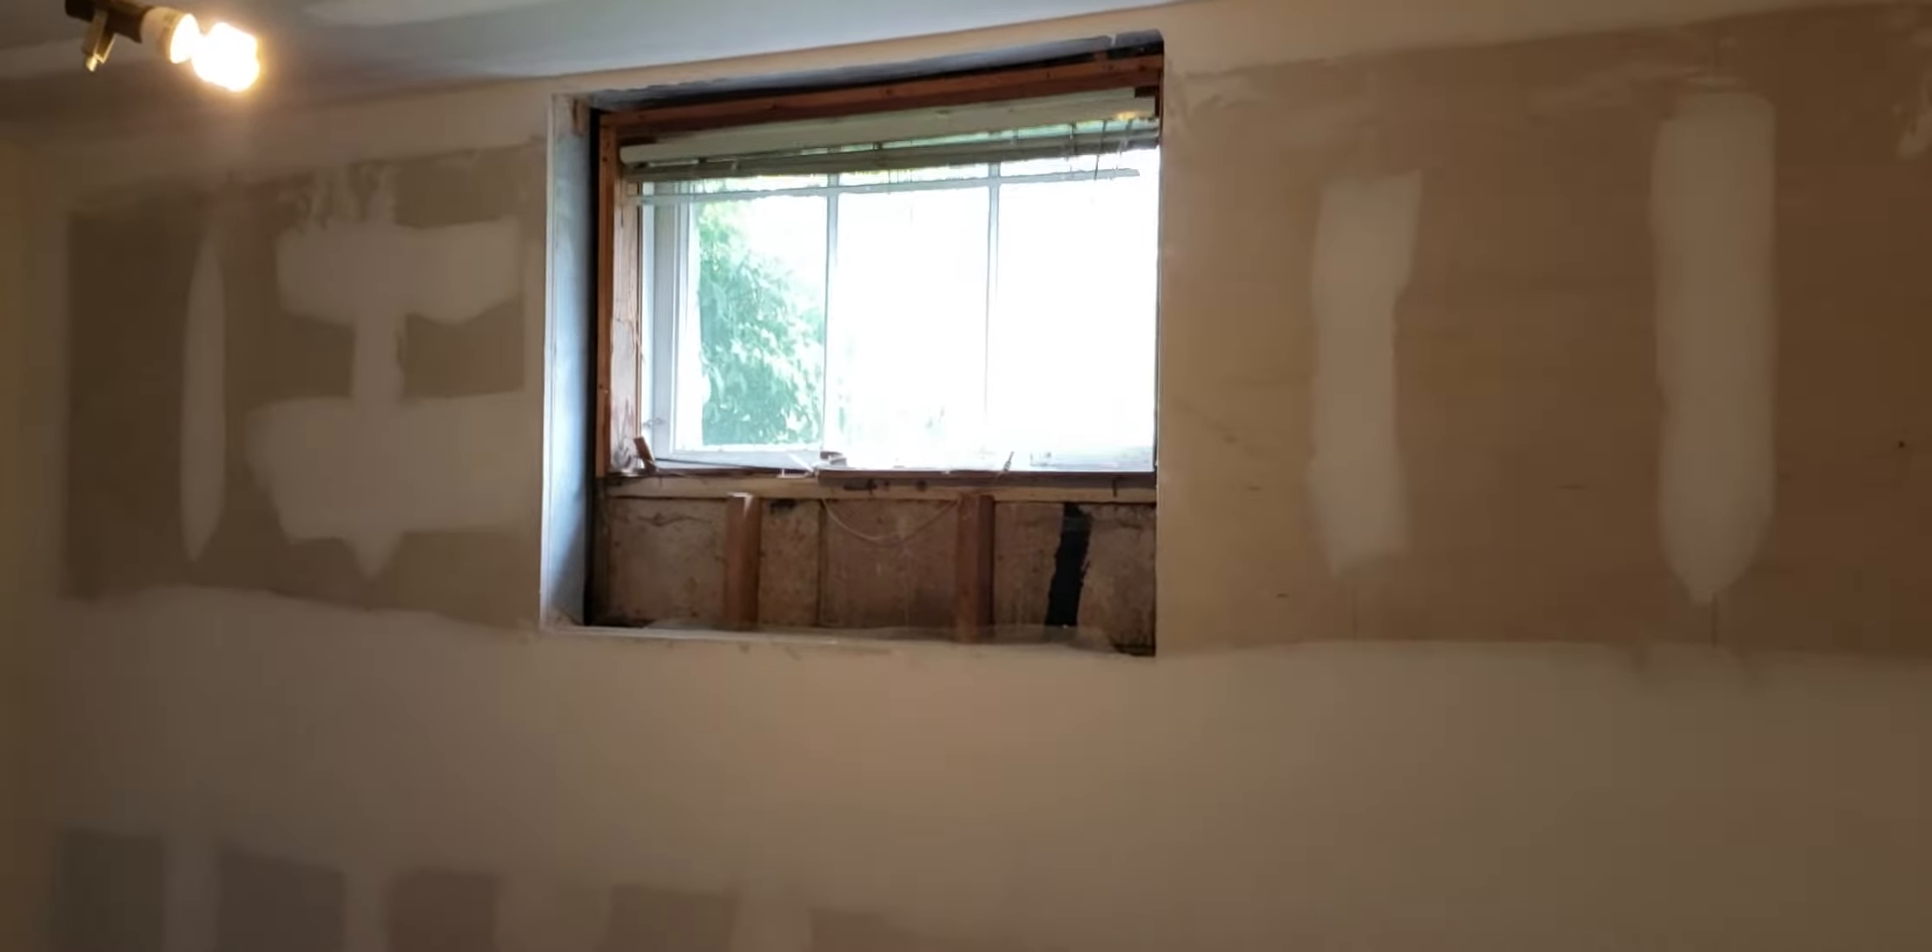If you come over here, you can see the existing window is actually quite a bit smaller than the space.